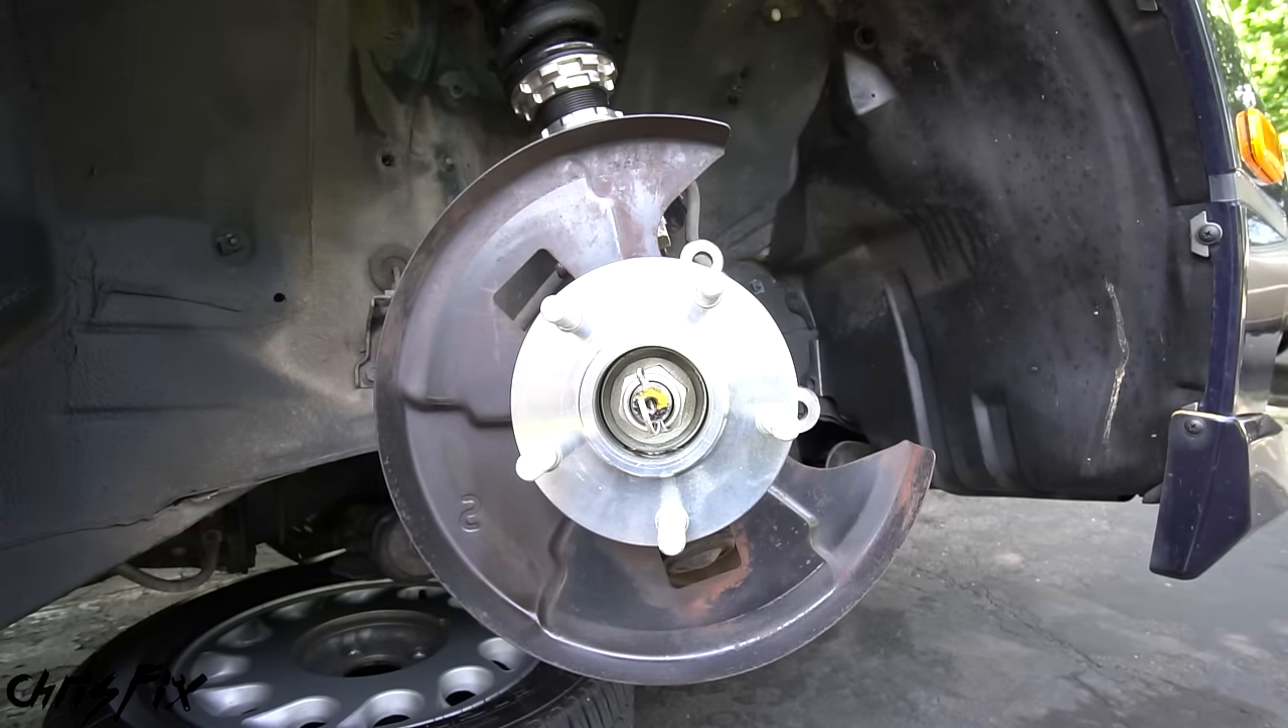And with that the hub and bearing is securely in place.